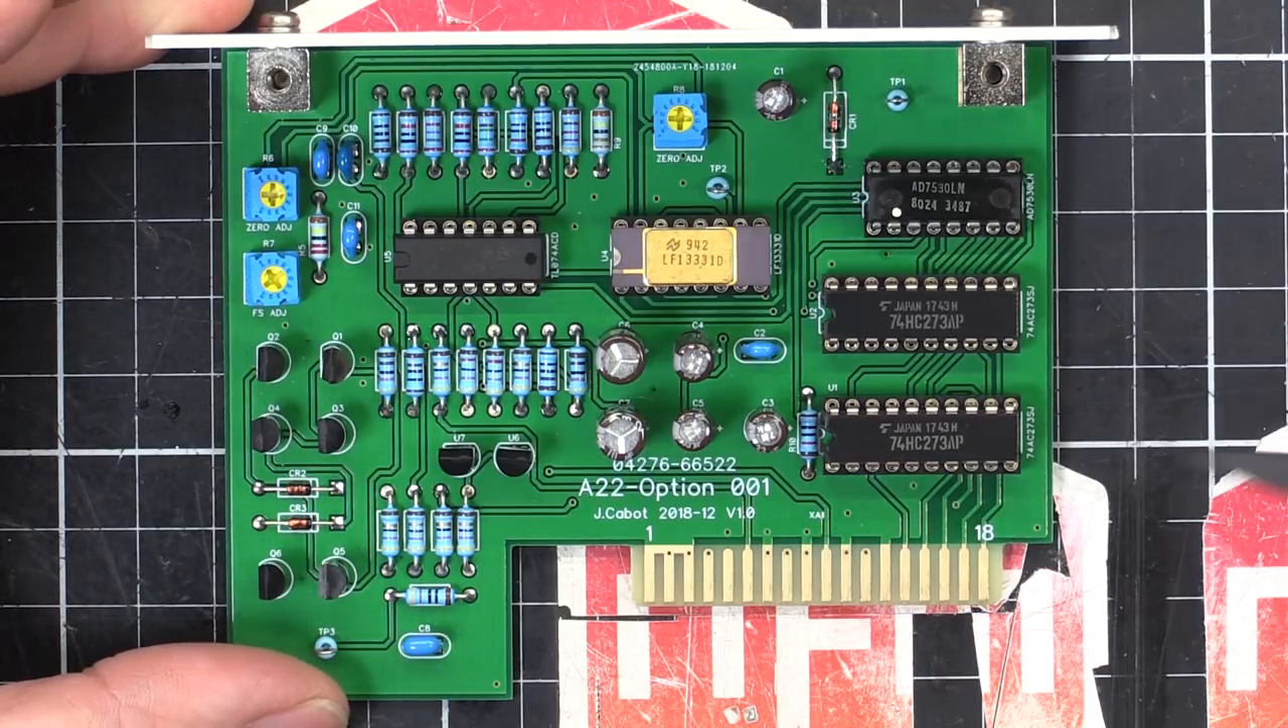So here's a close up of the circuit board. The option board. I've removed it from the machine.